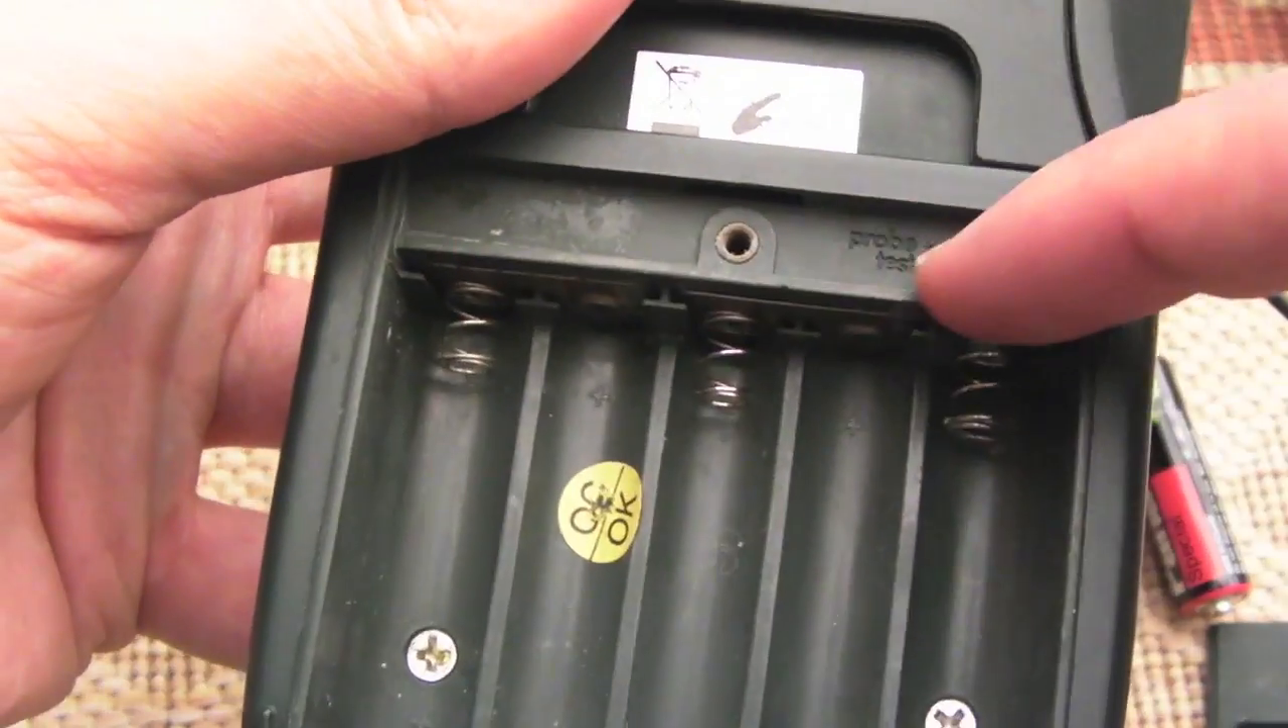I've removed the AA batteries and cleaned things up a bit.